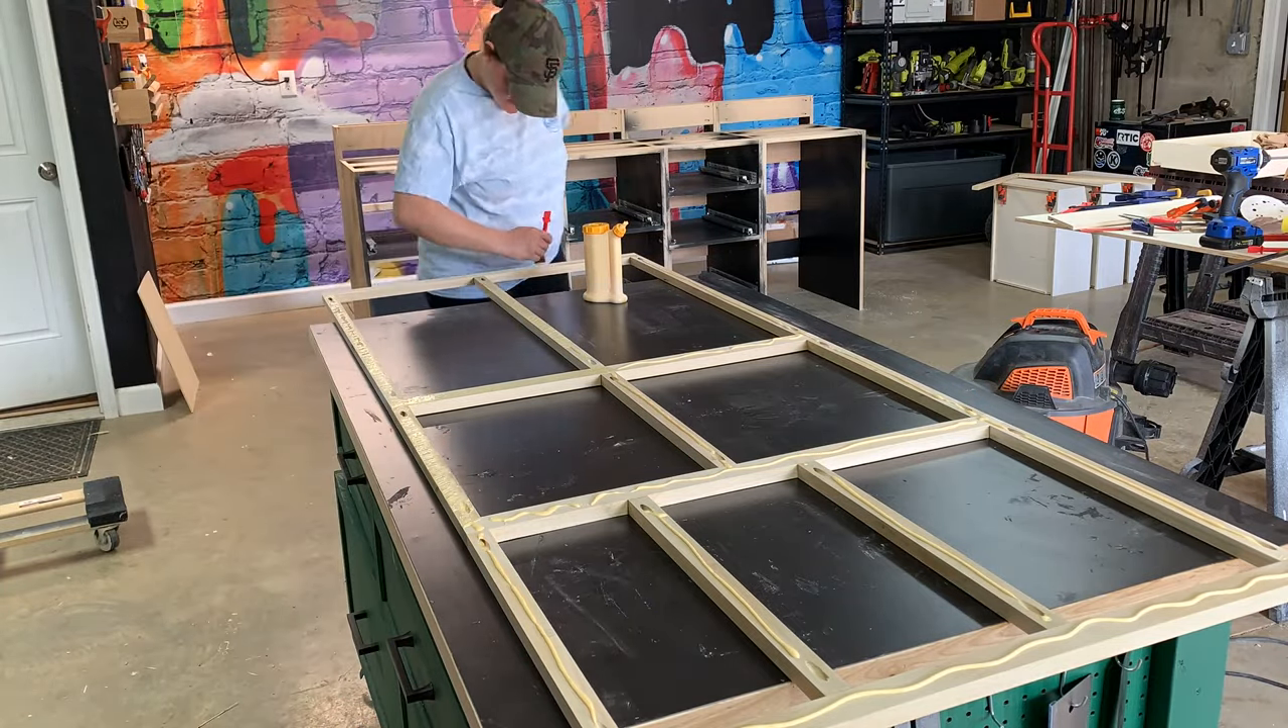Next I built a face frame for my cabinets out of some 1x2 poplar boards.